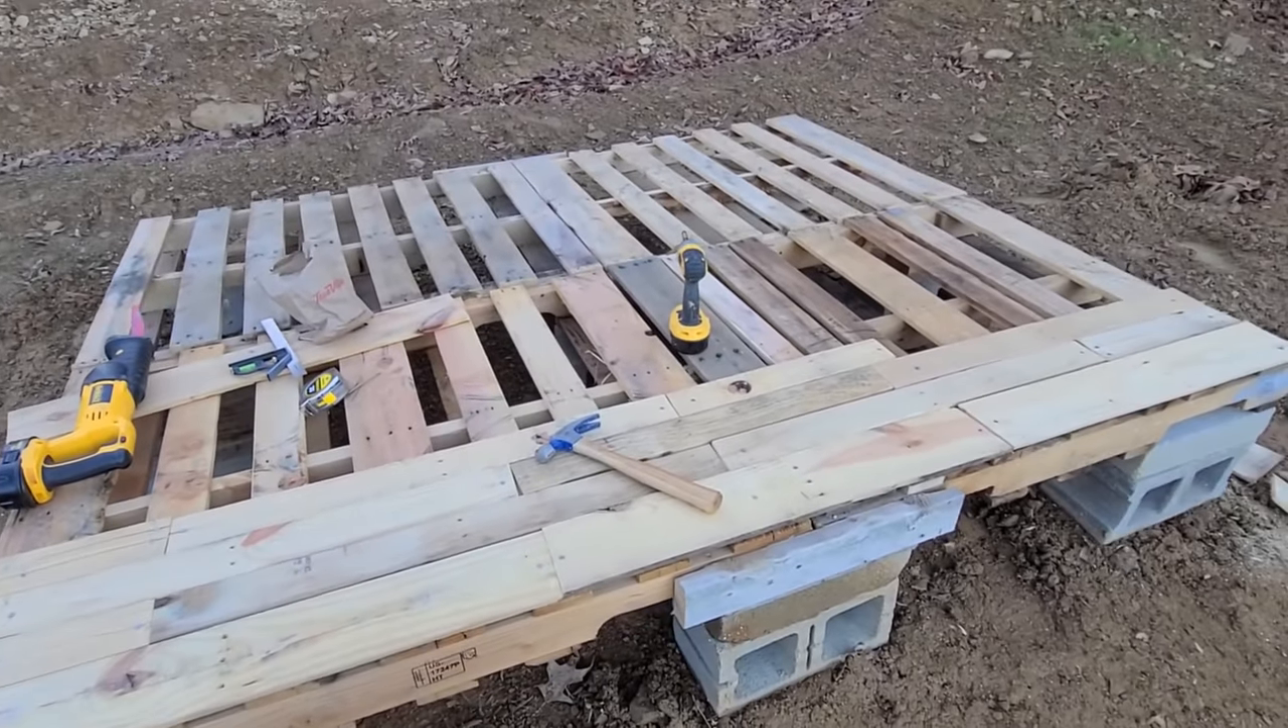I actually pulled one pallet apart and began flooring it with those boards. Looks like it'll probably take five or six altogether.